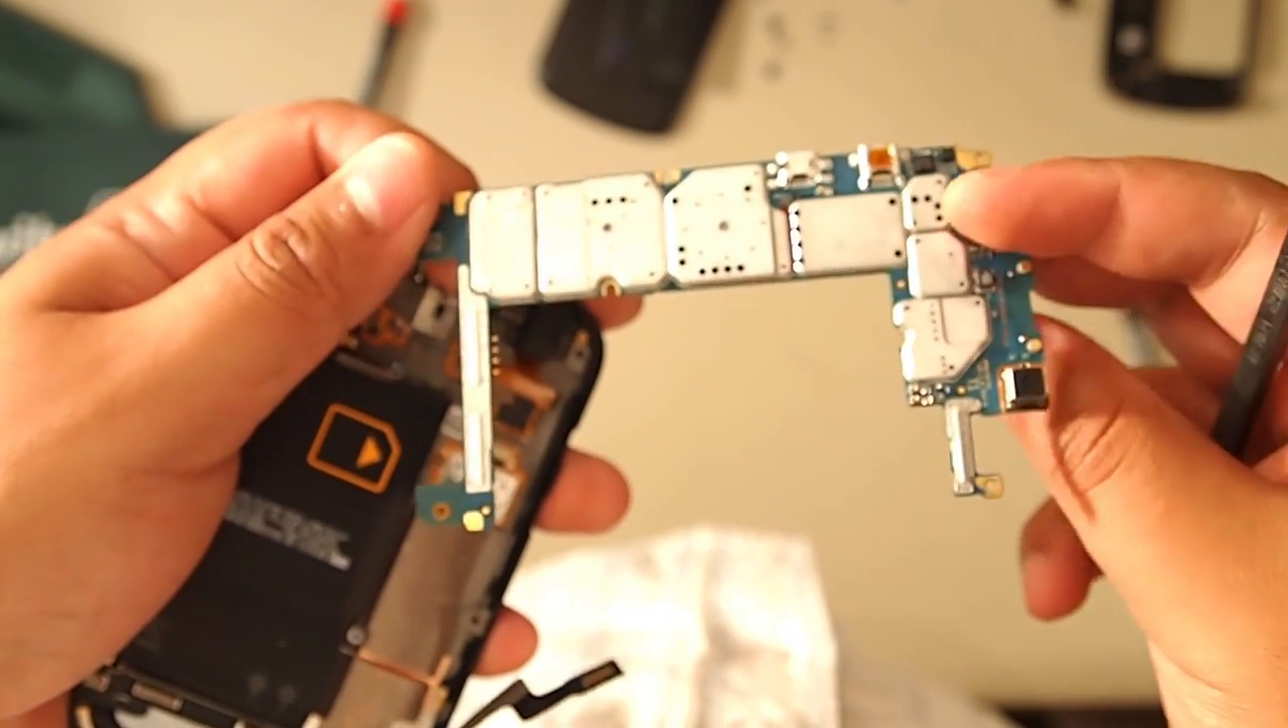Okay see the motherboard comes right out. There's no screws on the motherboard.